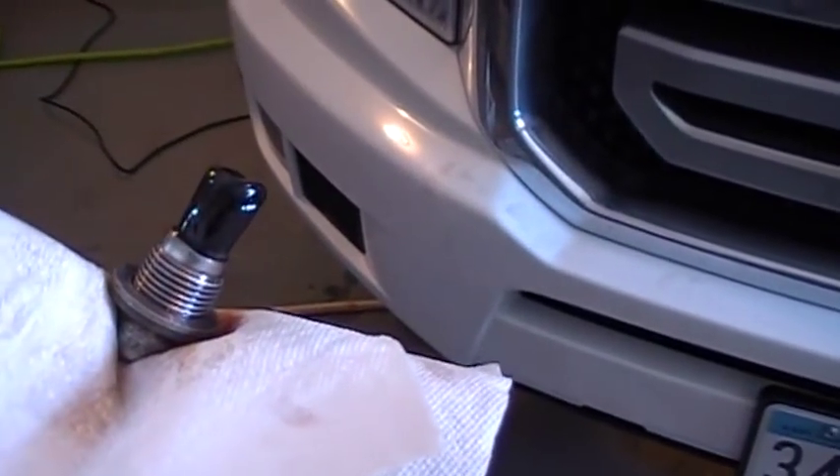Okay, I just removed the transmission drain plug, and here it is, and you can see the end of it's really black.